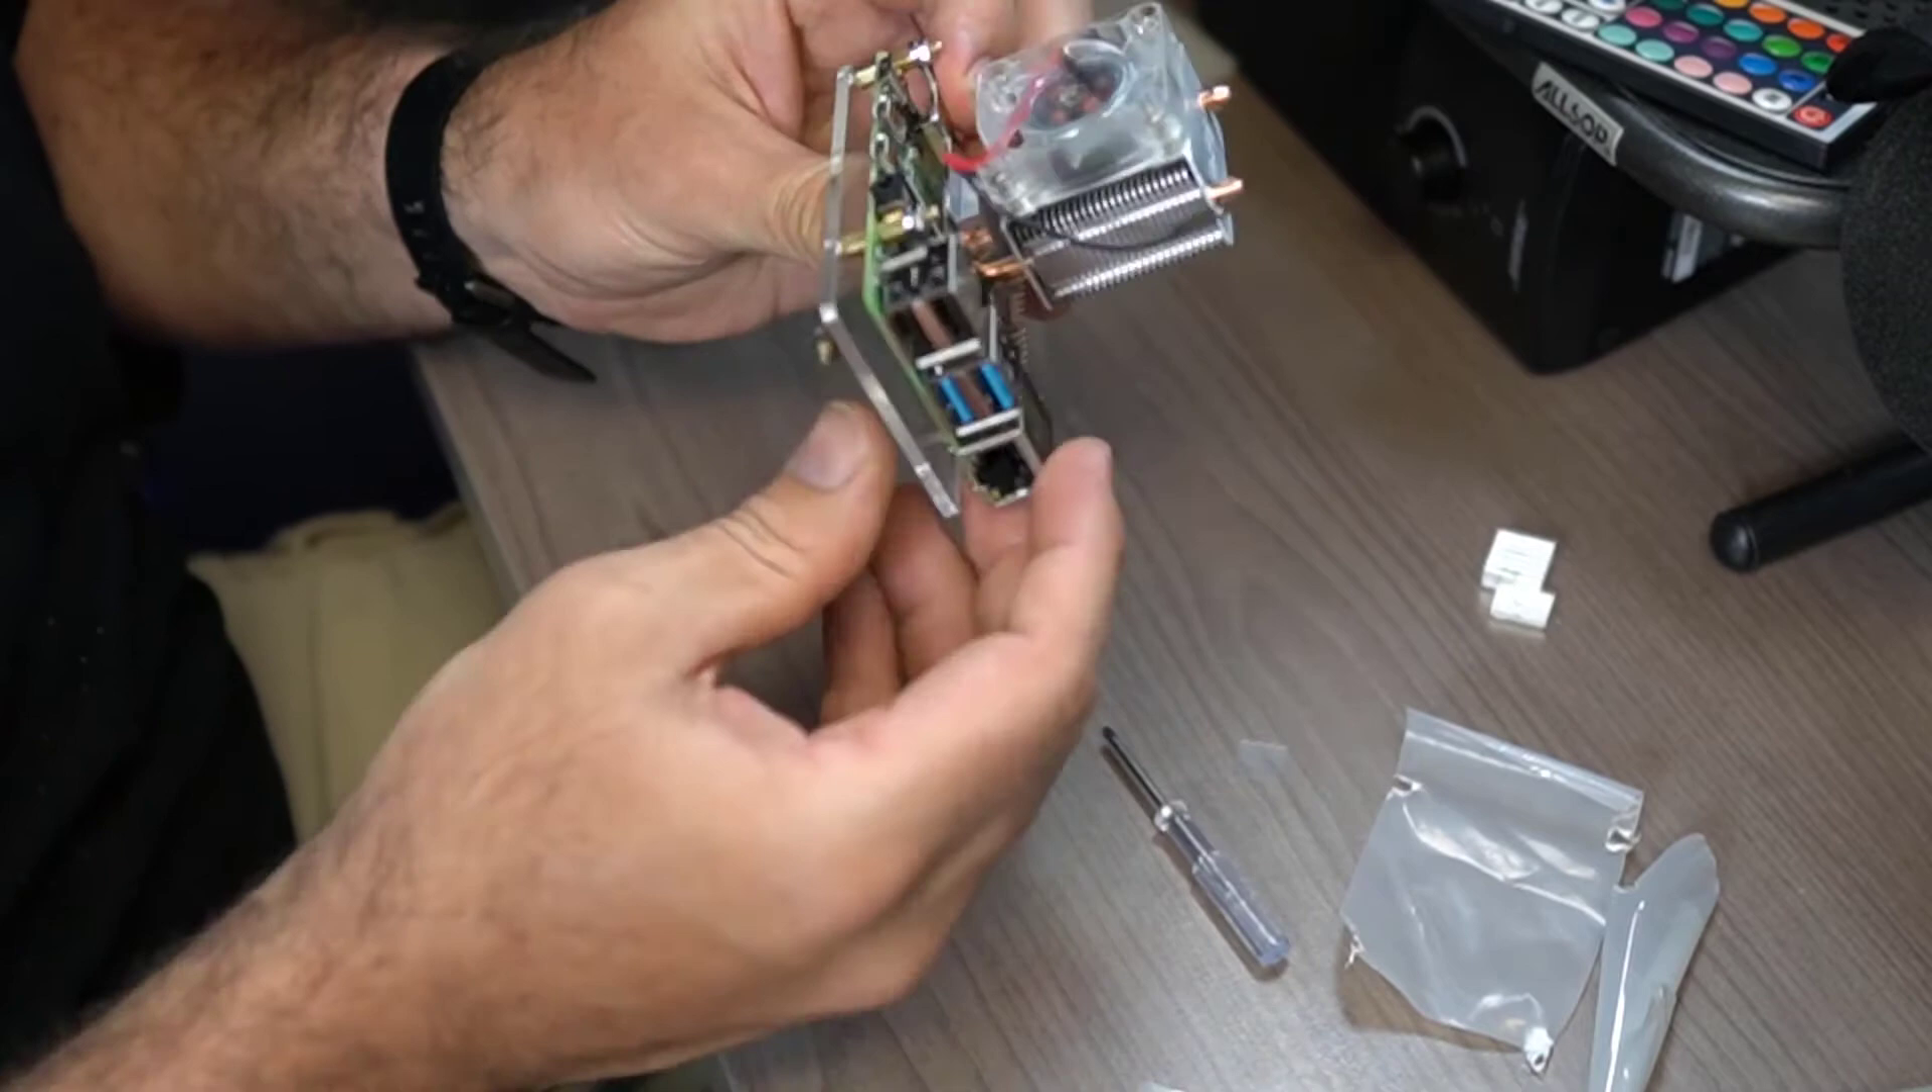Okay, so now we have our acrylic panel on here.